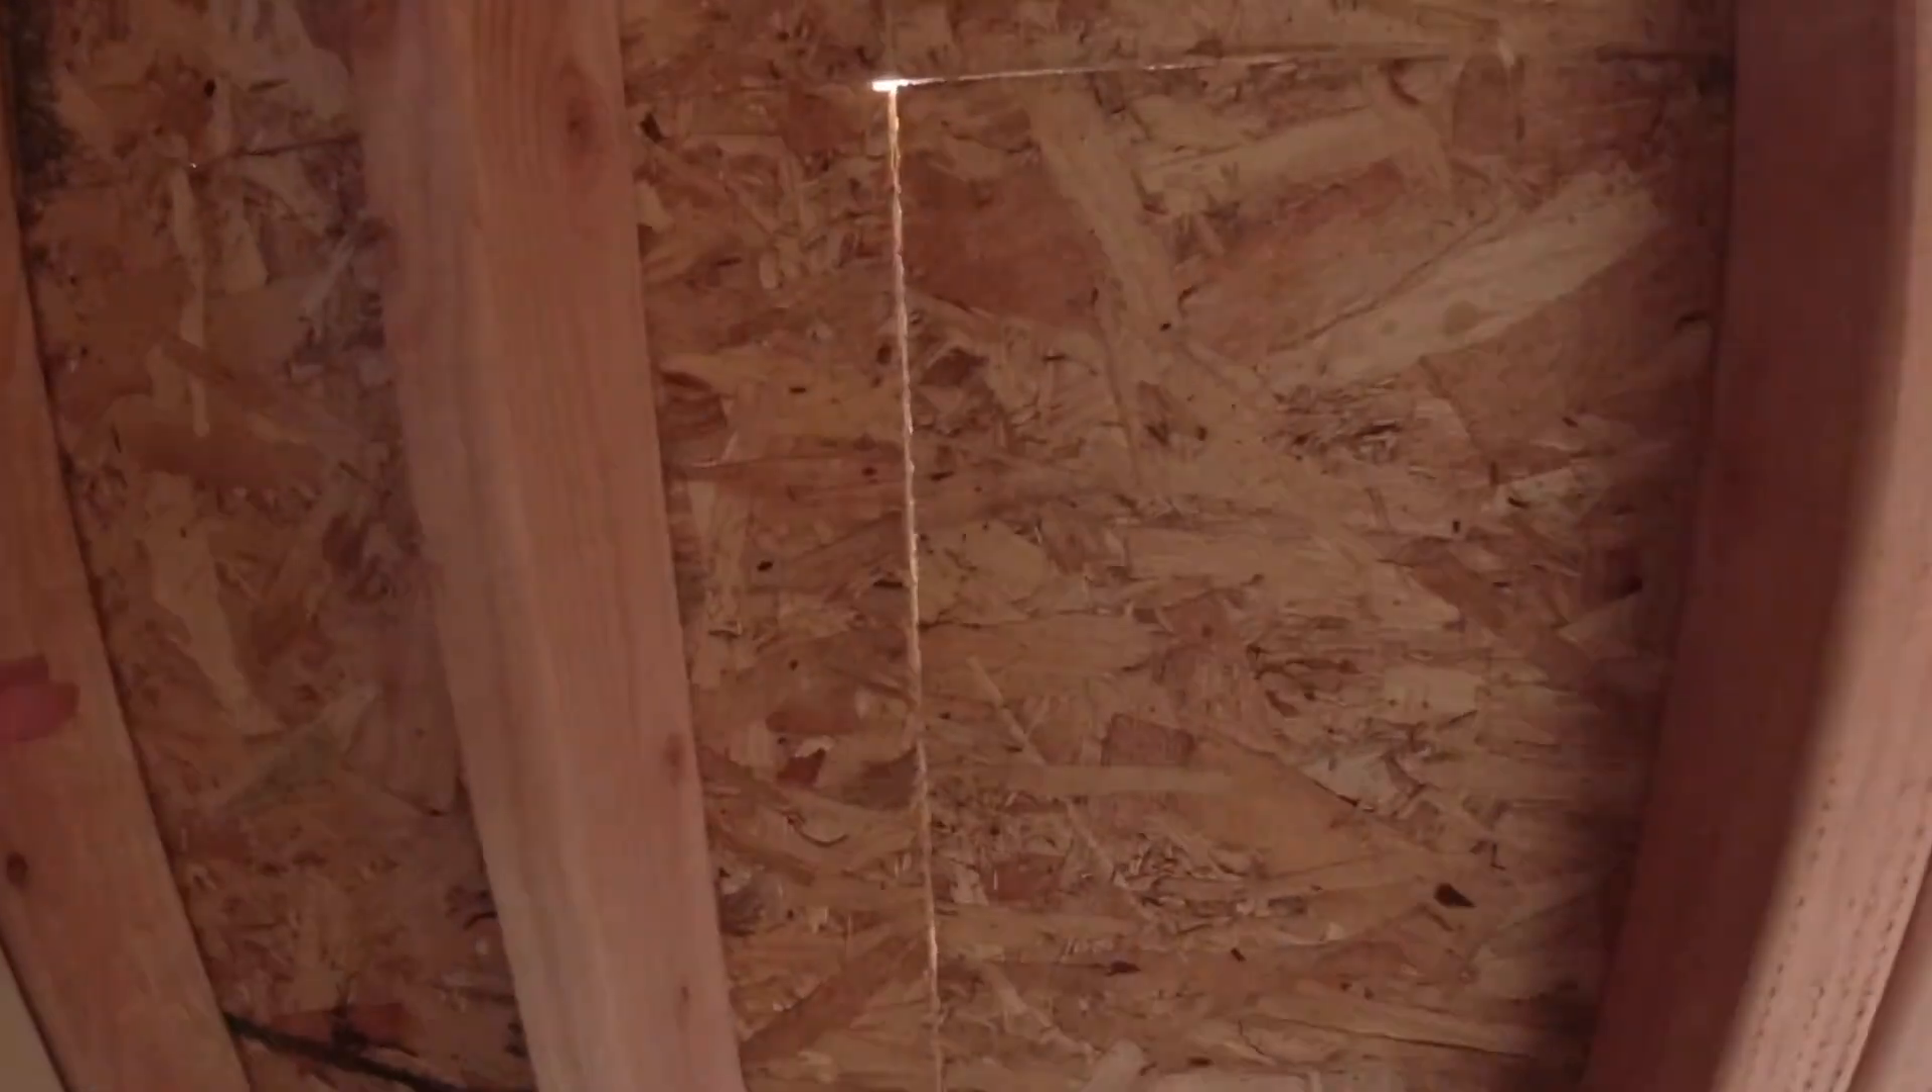We were trying to see if because we have this gap right here just because these boards are not perfect we were trying to see if we could use the spray foam down there.